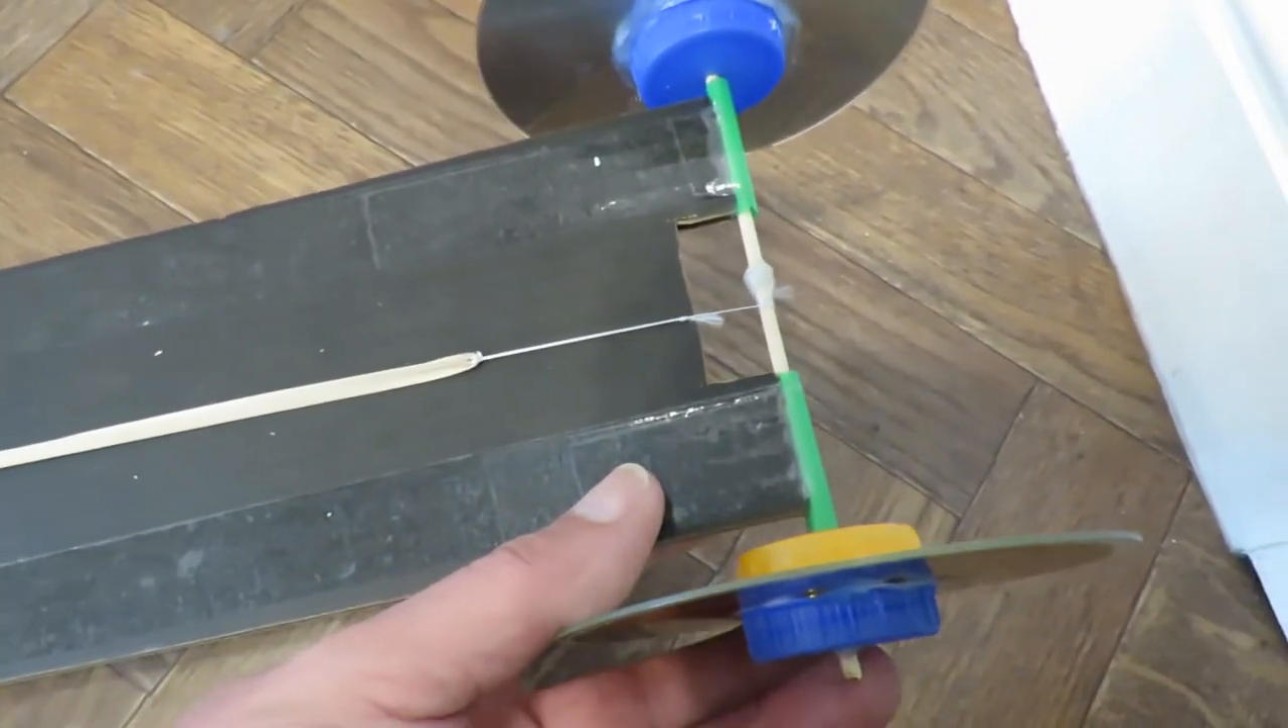So here we are I've got the rubber band with a bit of cotton tied to it and the cotton is attached to the back wheel.